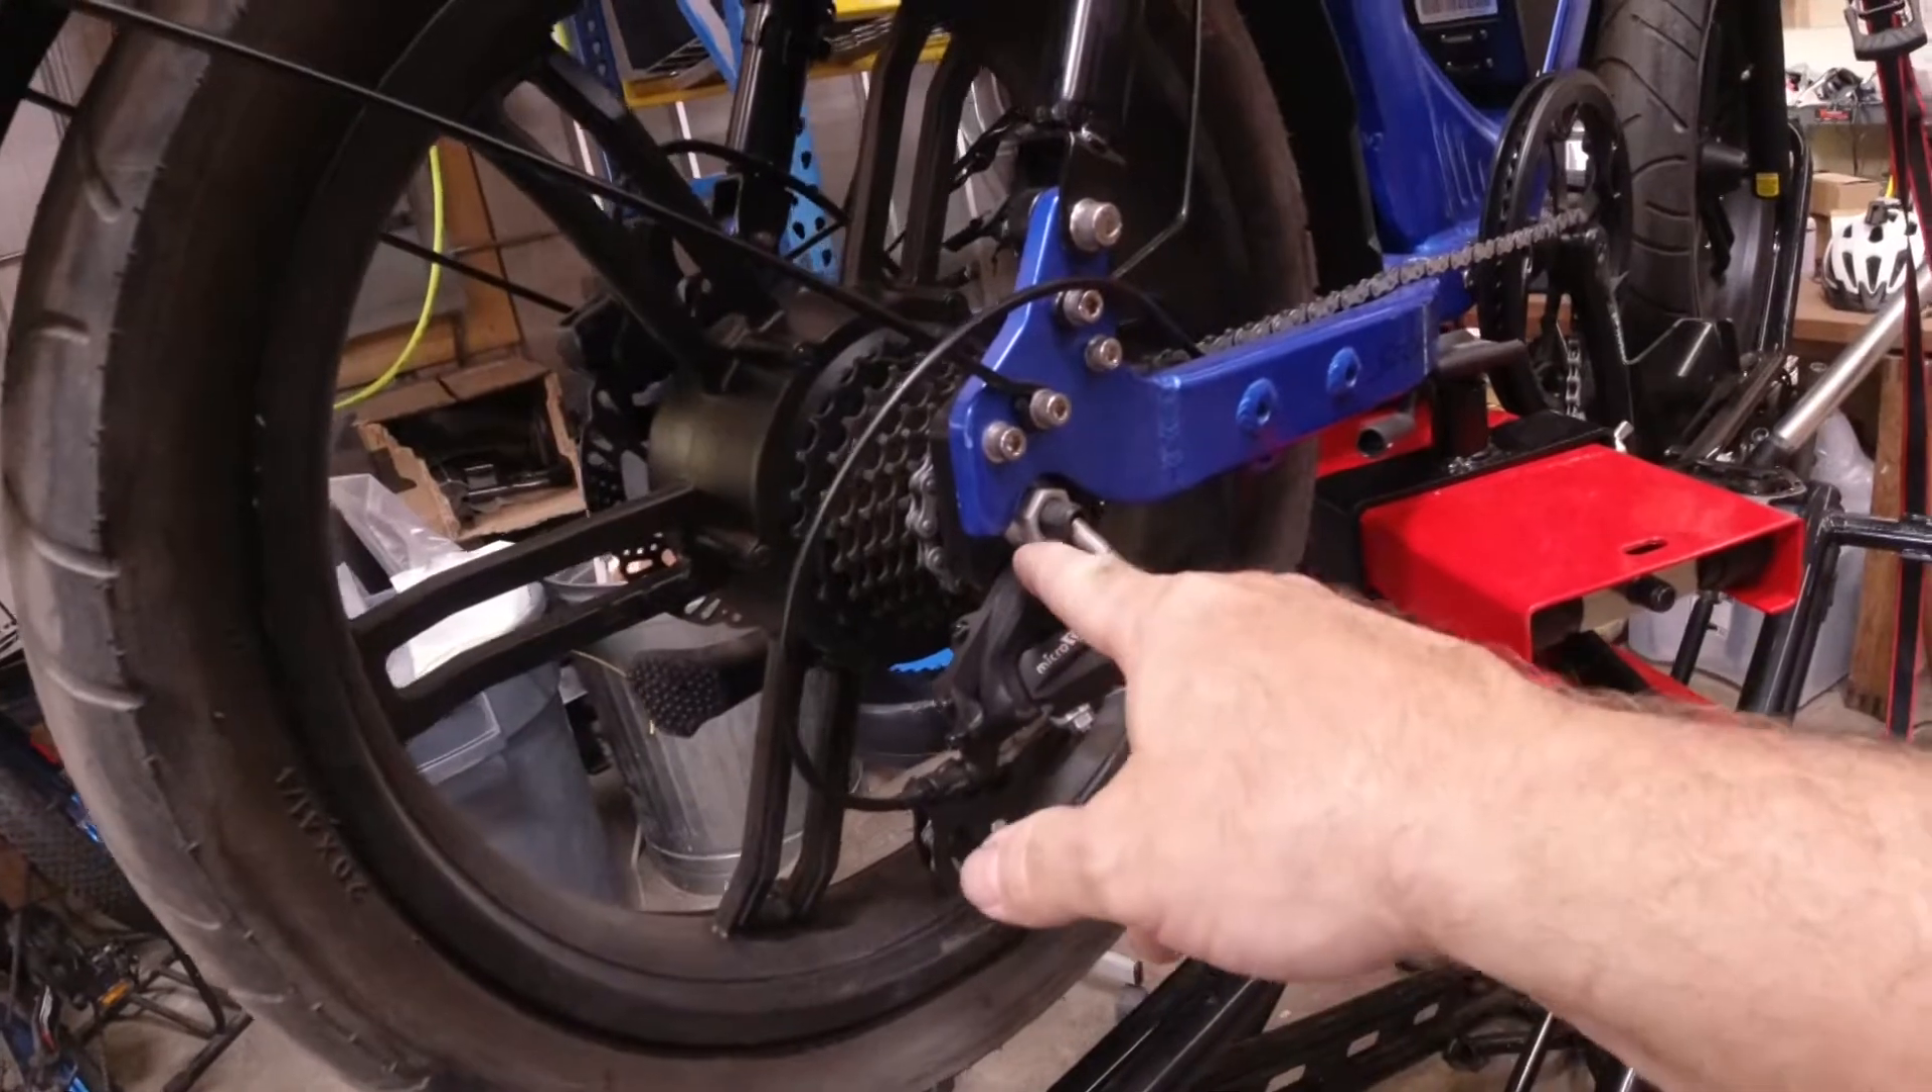The derailleur is right underneath the nut so it's totally in the way.